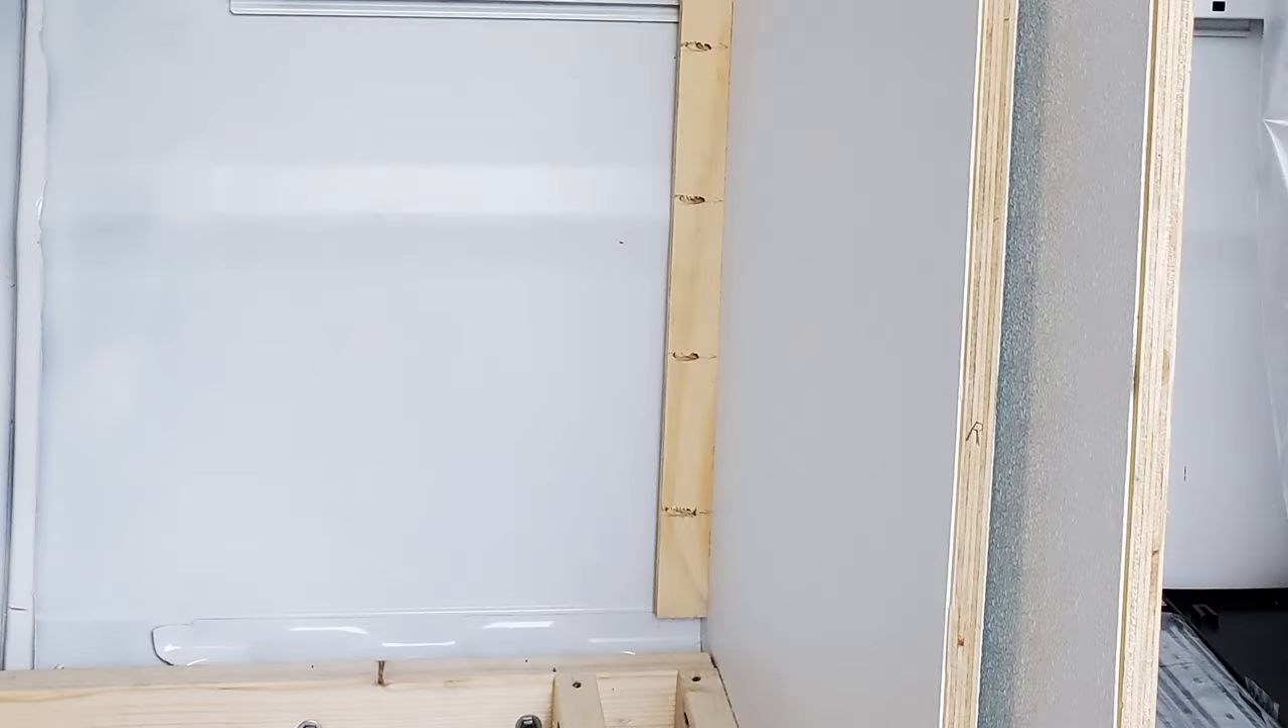A final furring strip is attached from the top to the bottom.